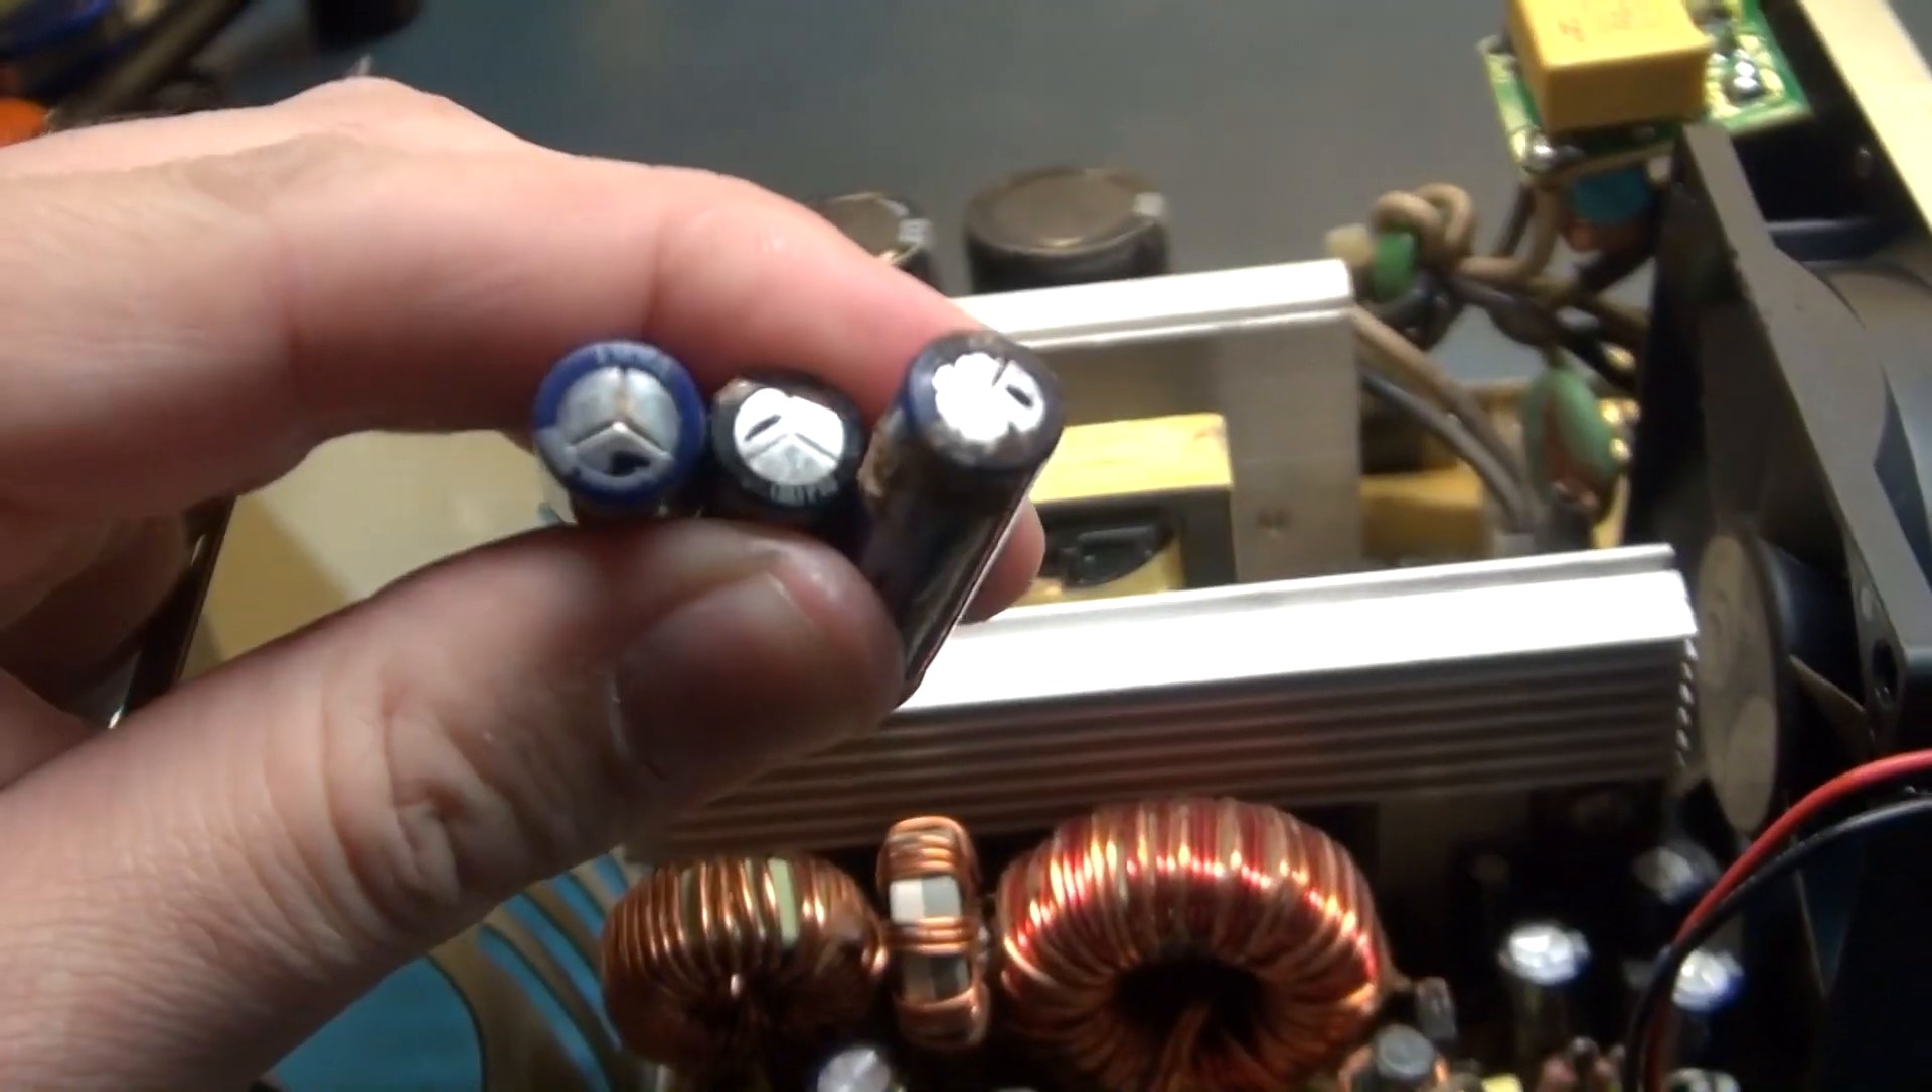So I pulled out one, two, three, three known bad capacitors.